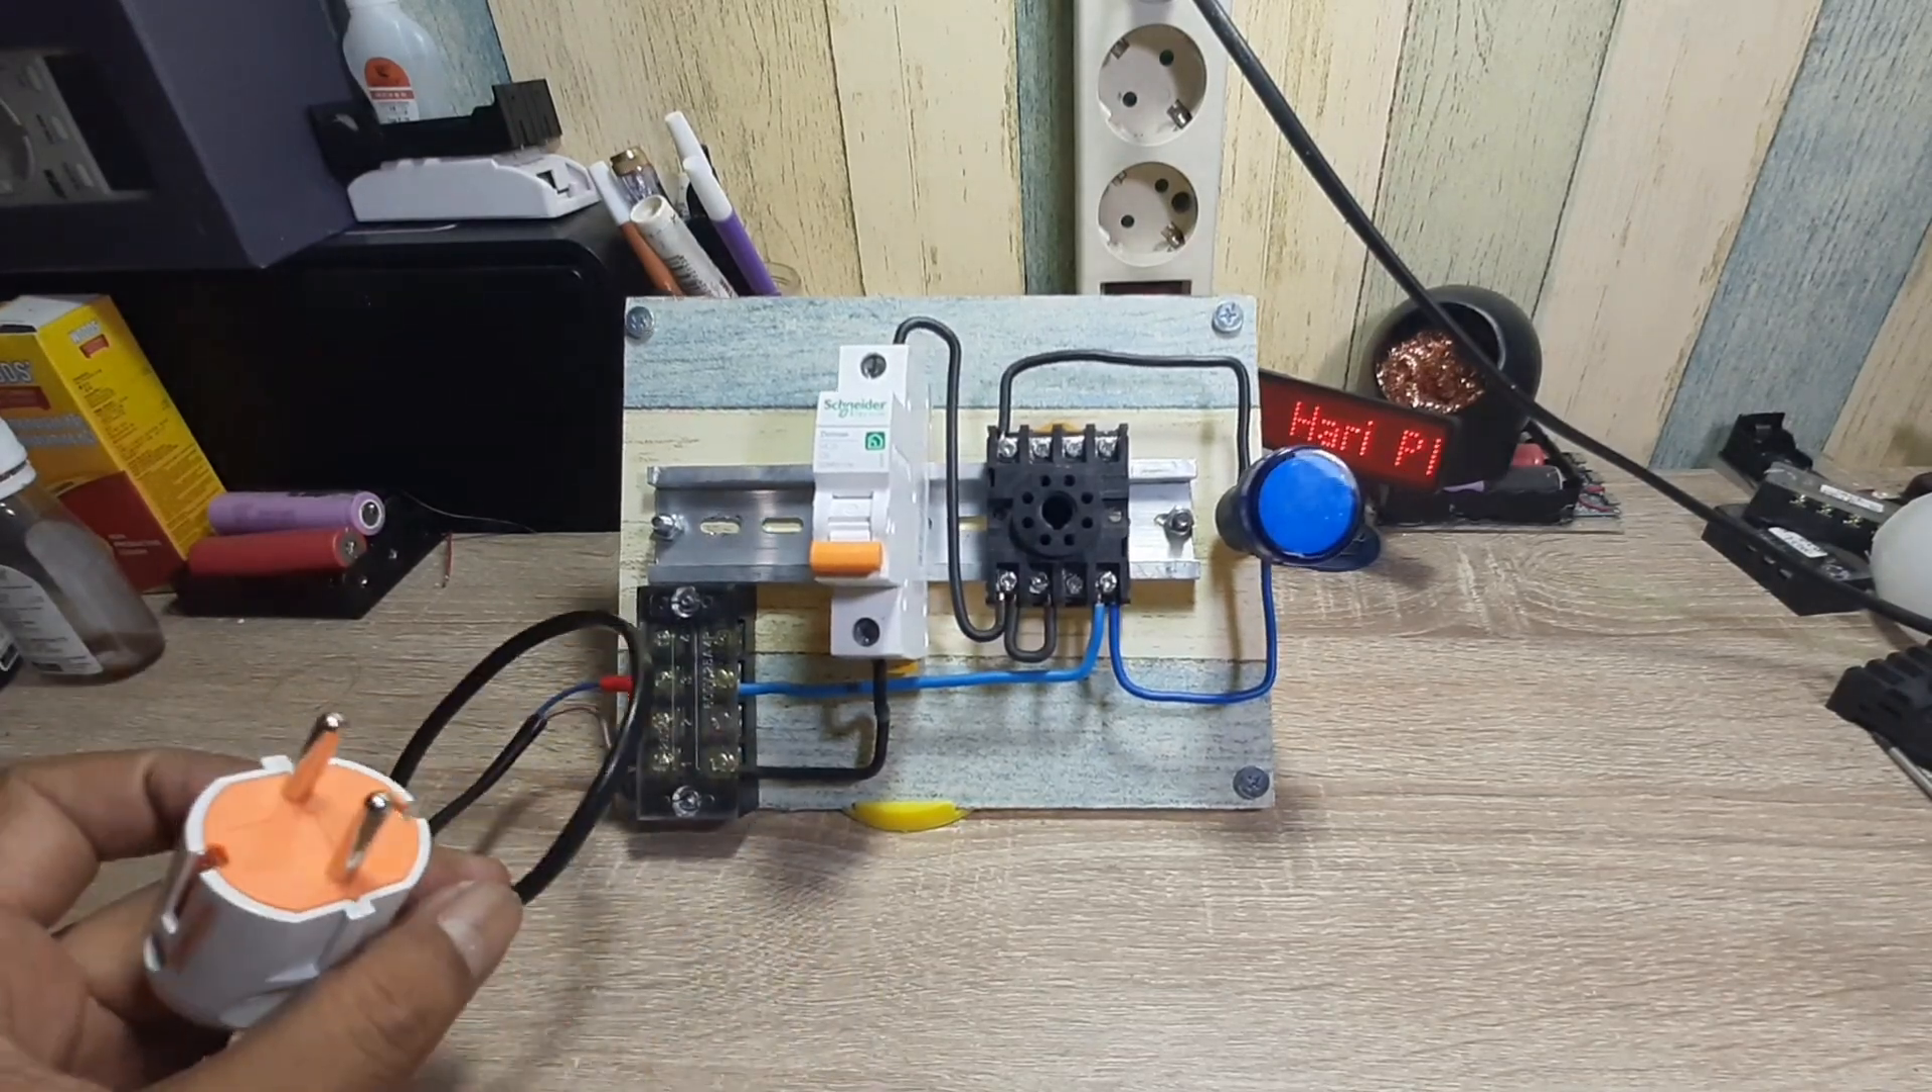Jadi kabel PLN atau powernya yang ke terminal sudah saya pasang yaitu di terminal sini.